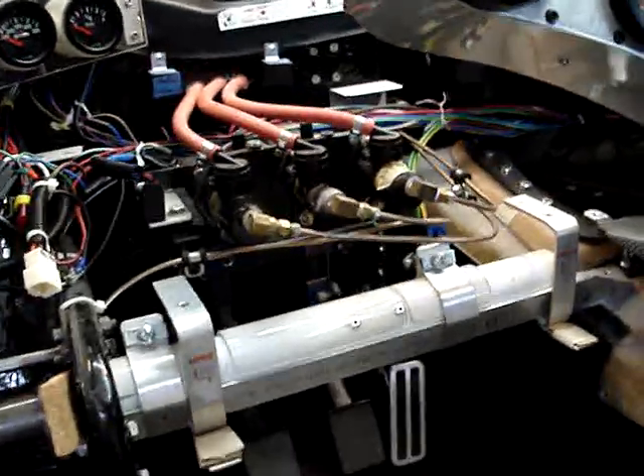I took out dash panels and pieces here to show you what the wiring looks like underneath.